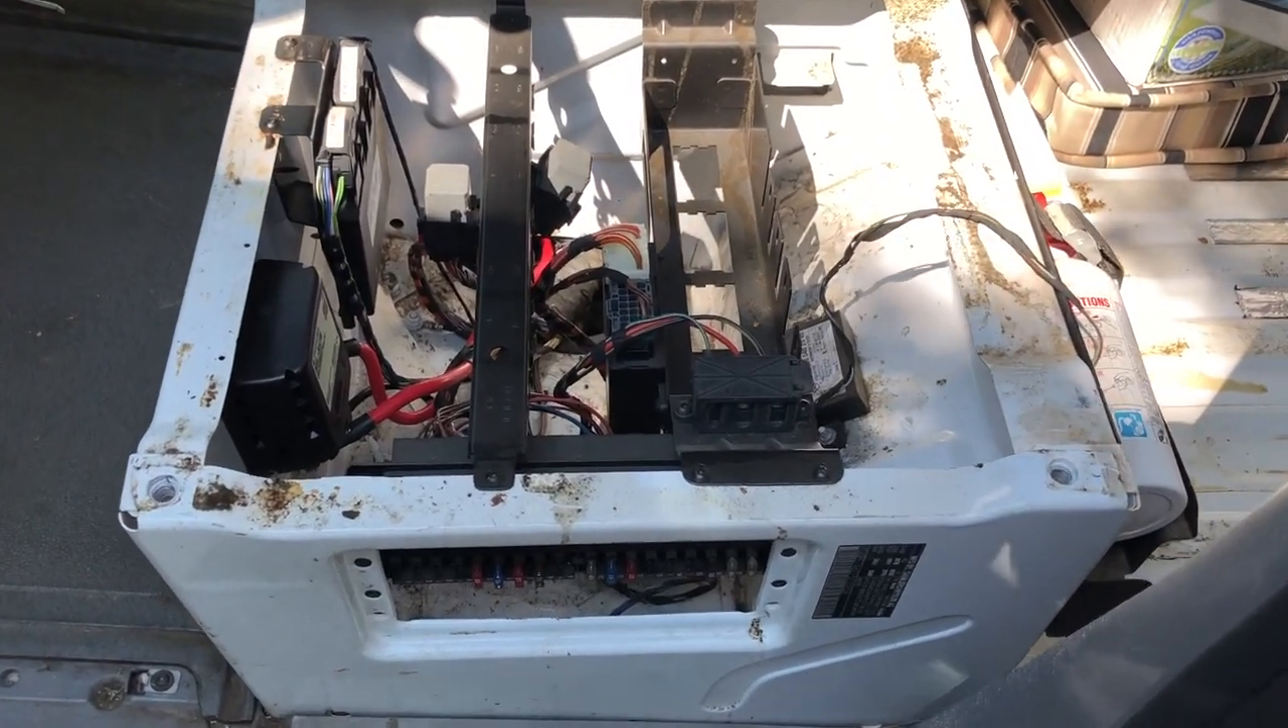And the driver's seat is off.